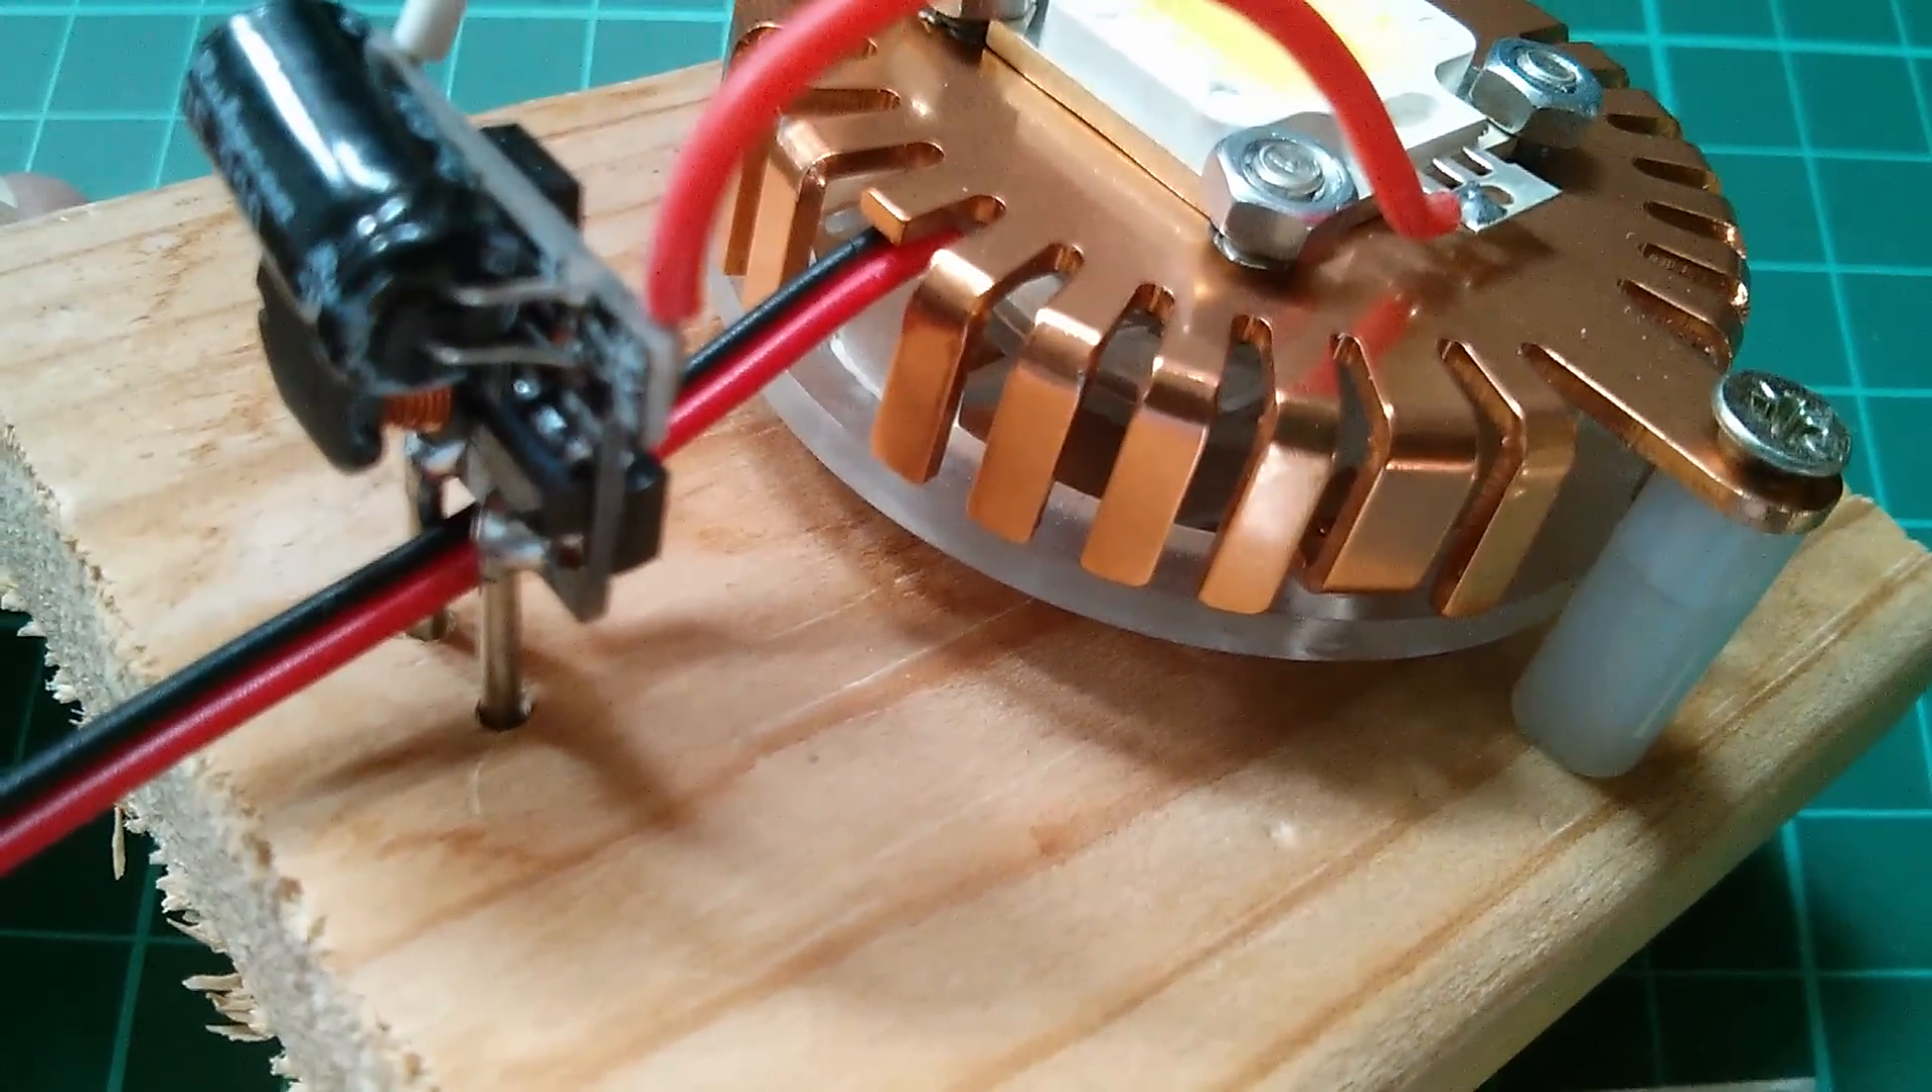And I think the easiest way is just to drill a couple of holes for these pins and push it down into those holes. So there's the LED driver just pushed into two holes.